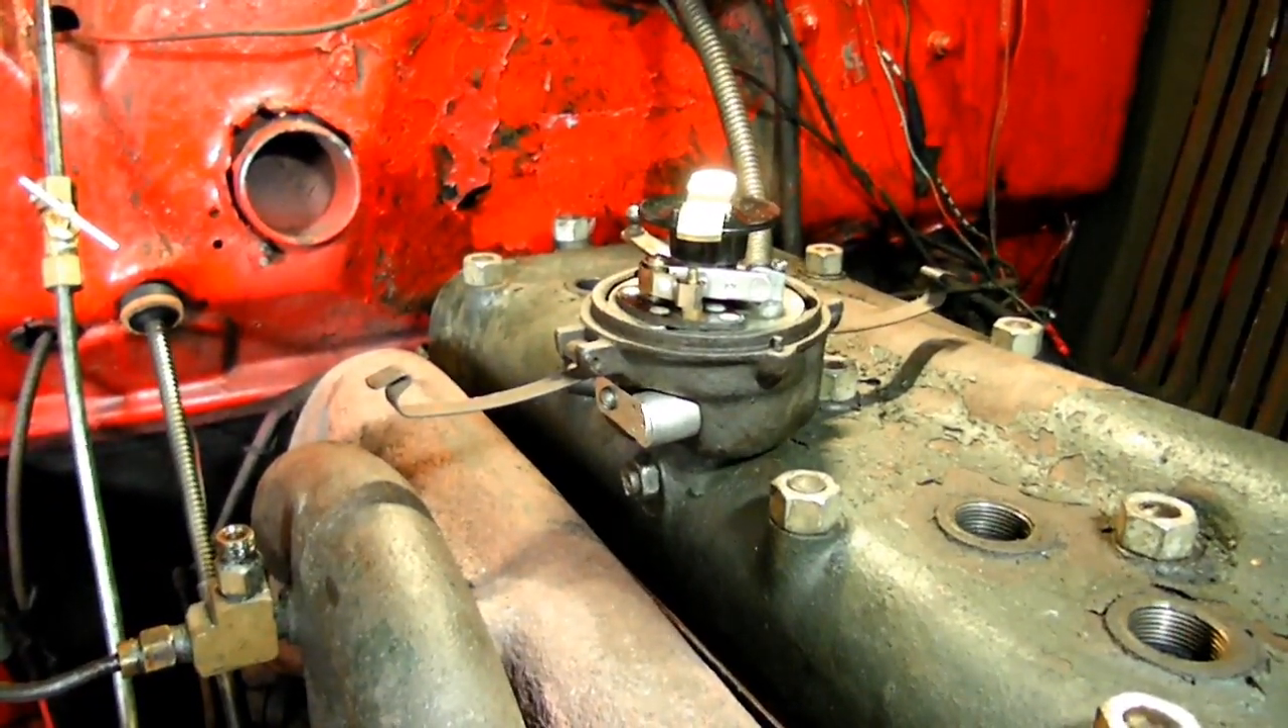Now we're all done with the distributor. Except for putting the cap on and I have to put the plug on.